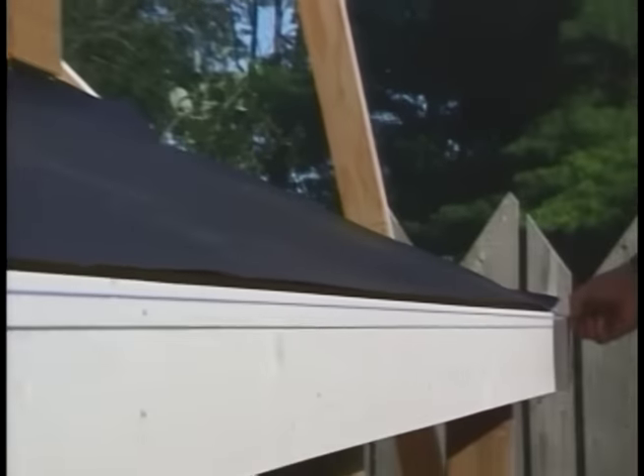To give the plywood on the roof some additional protection from moisture, I've installed a layer of 15 pound tar paper.